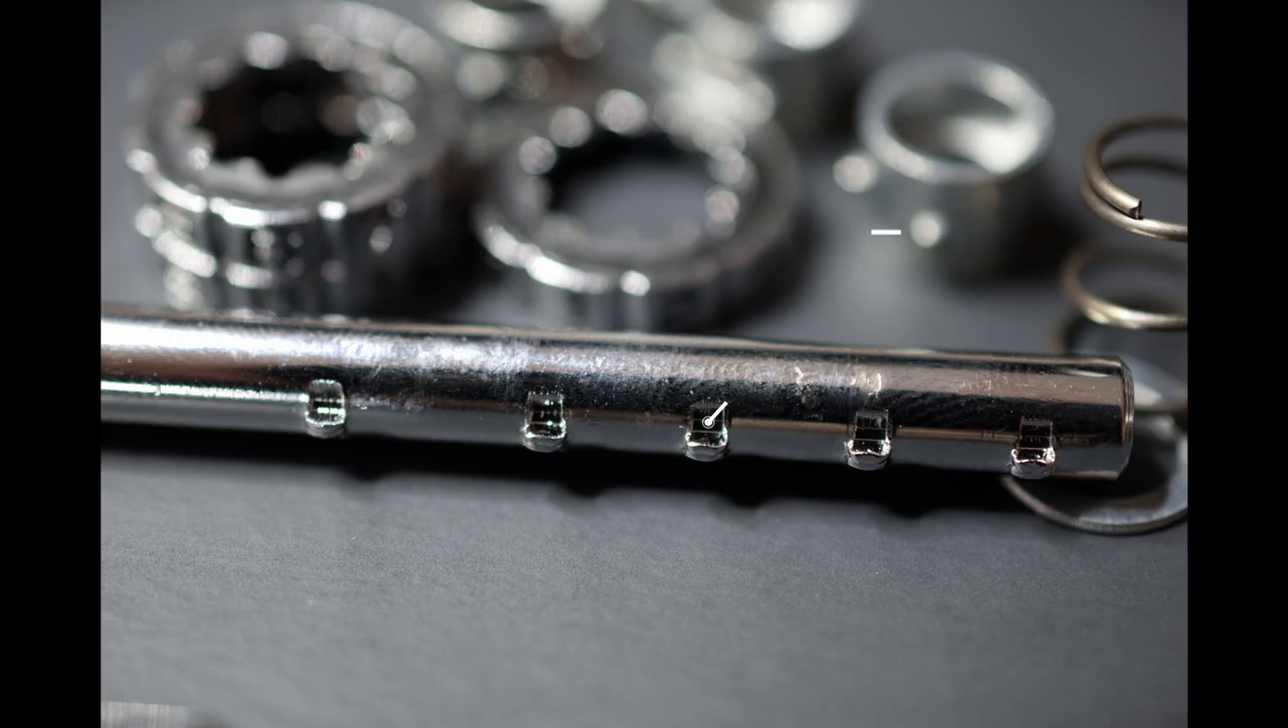Here is the close up of the shackle with the gears and dials removed.